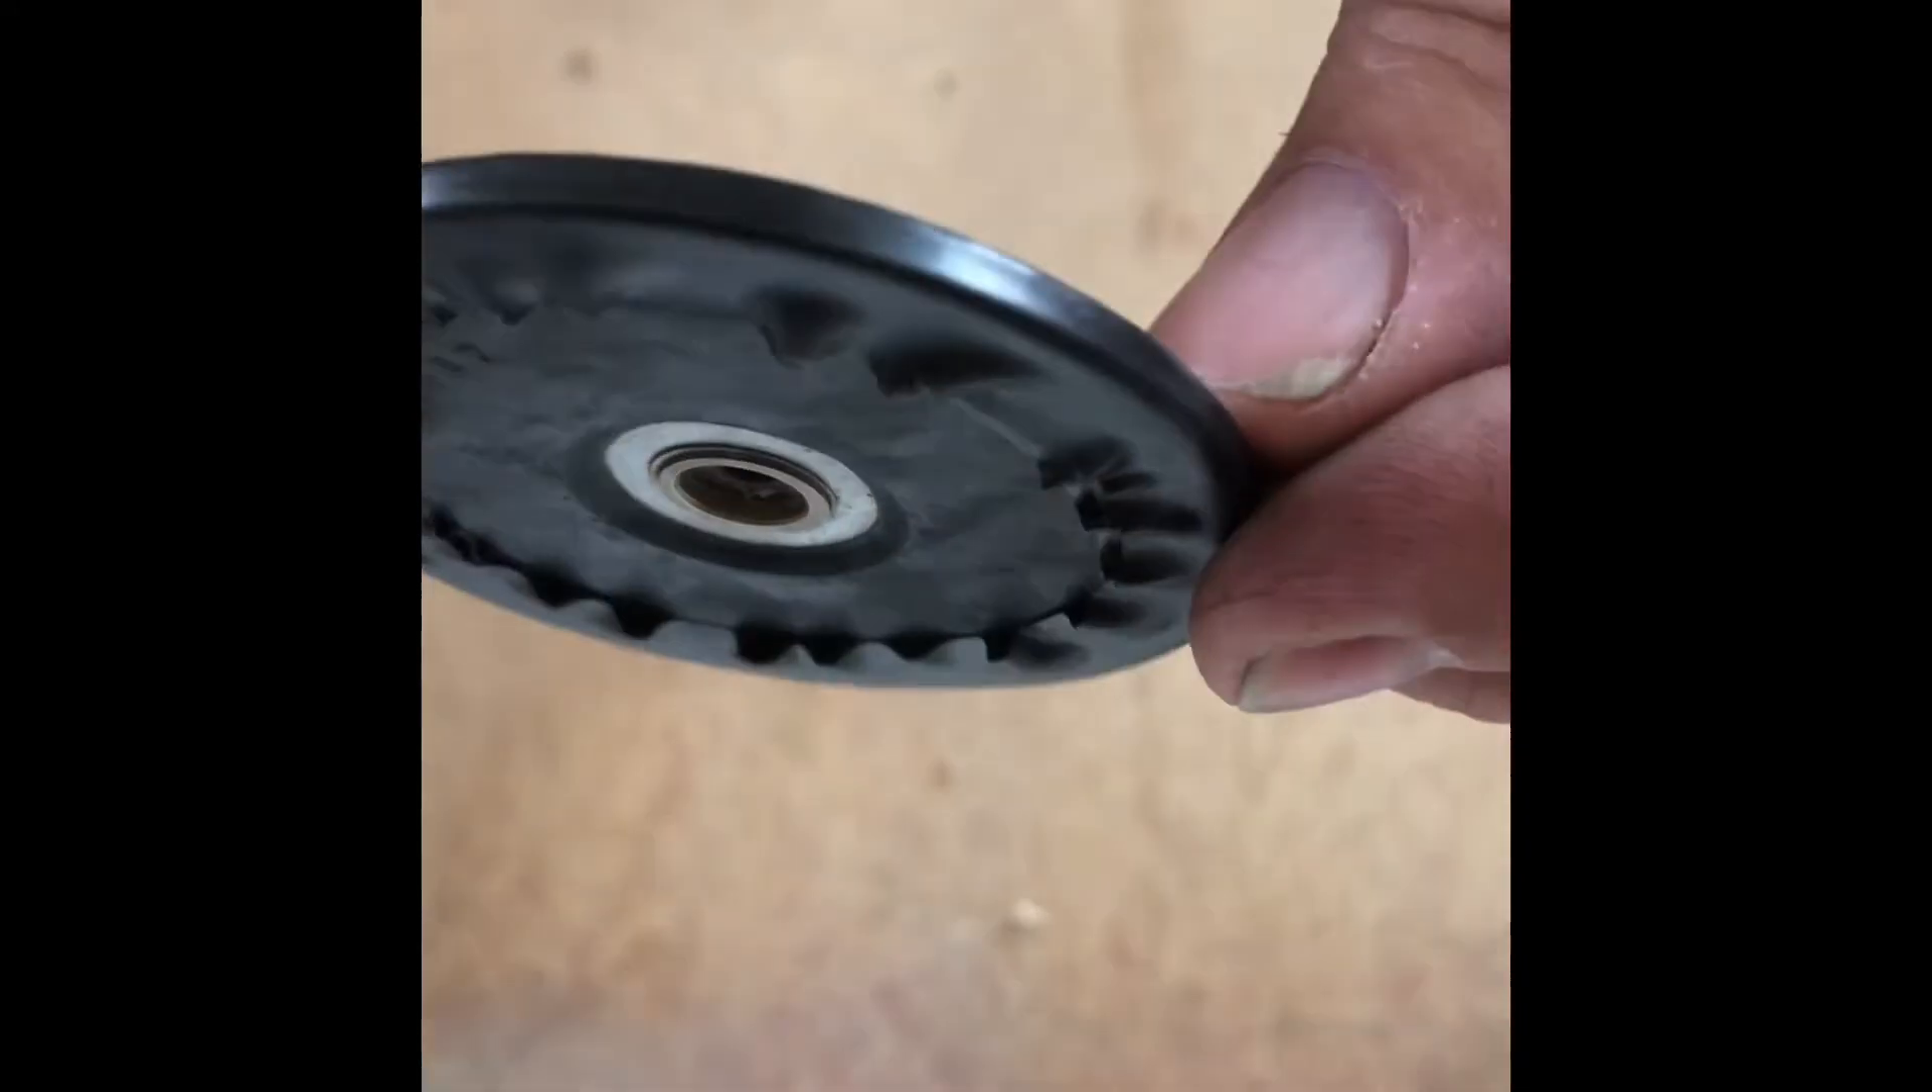Here we have the idler wheel it's already out of the turntable.